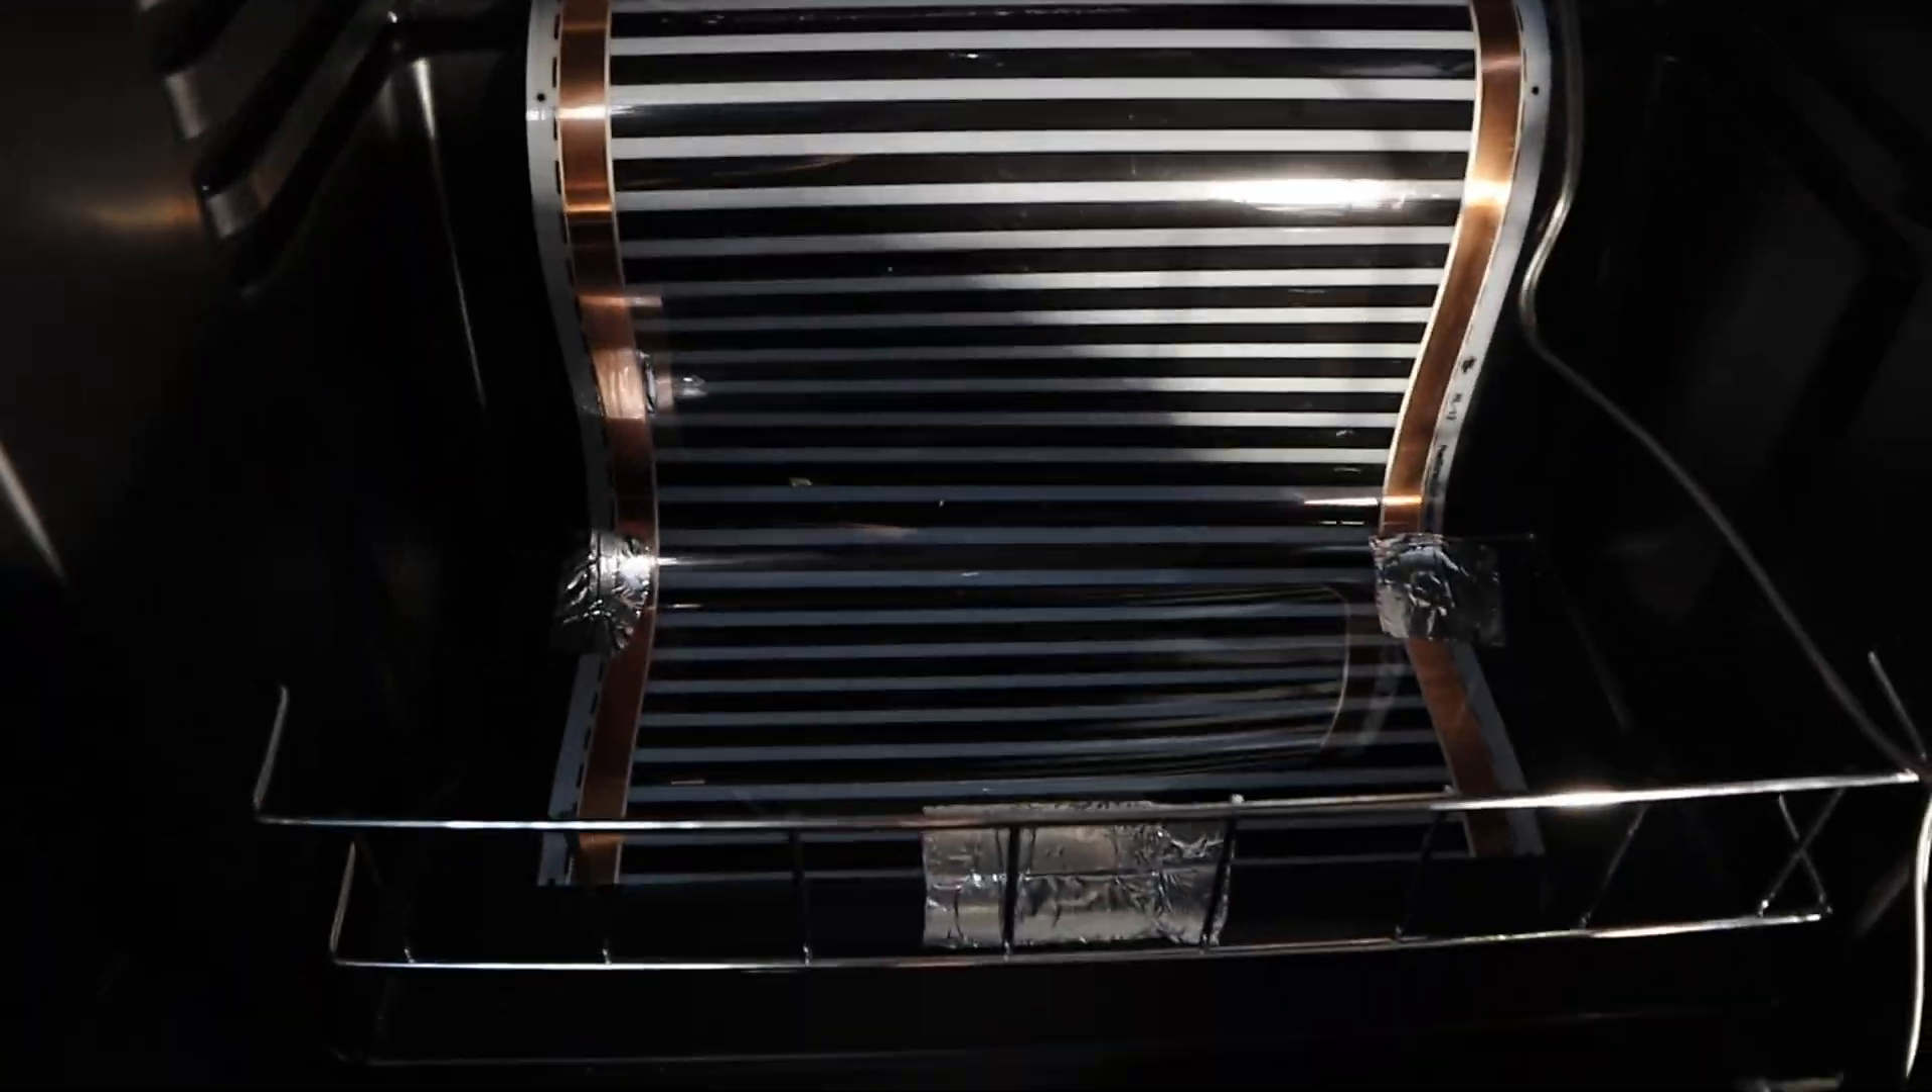So you can see we got that flex watt tape in there. It's taped up at the top. And then I just followed the contour of the back.